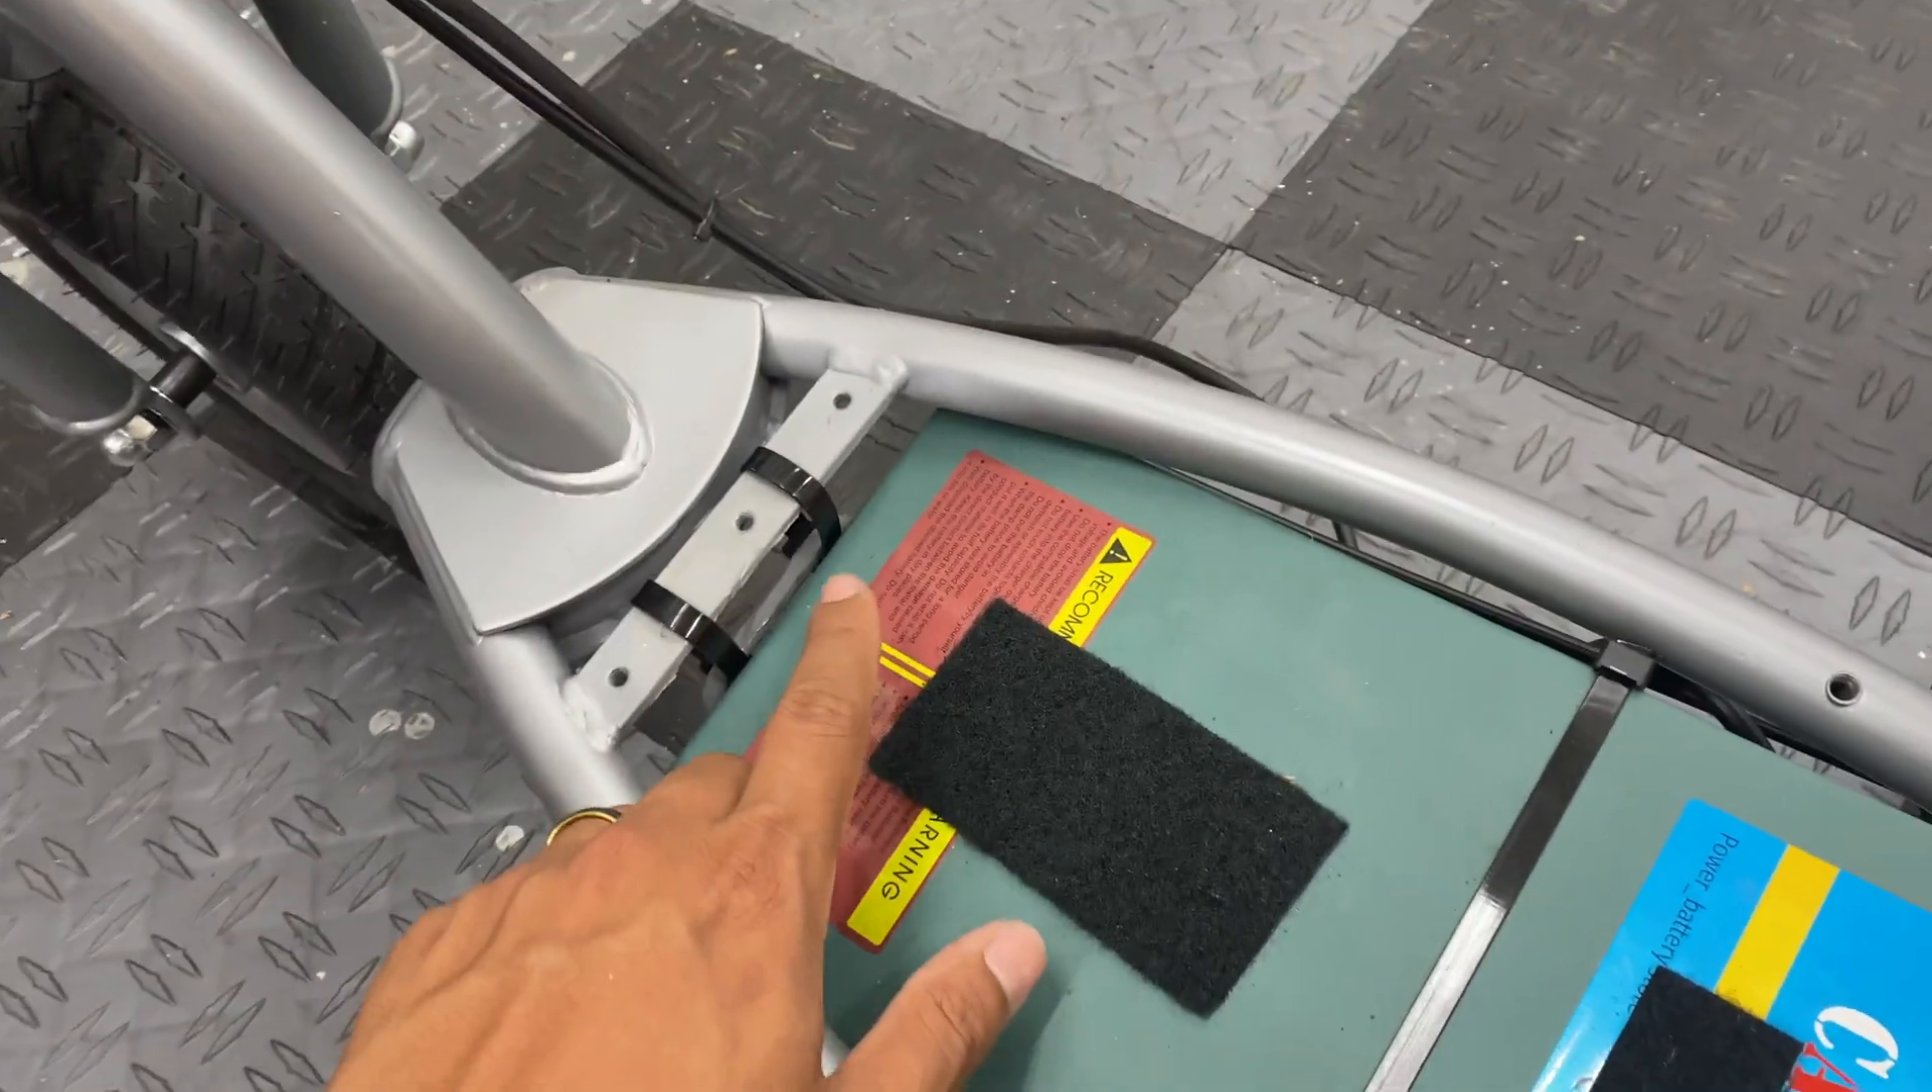All right got the battery fitted.